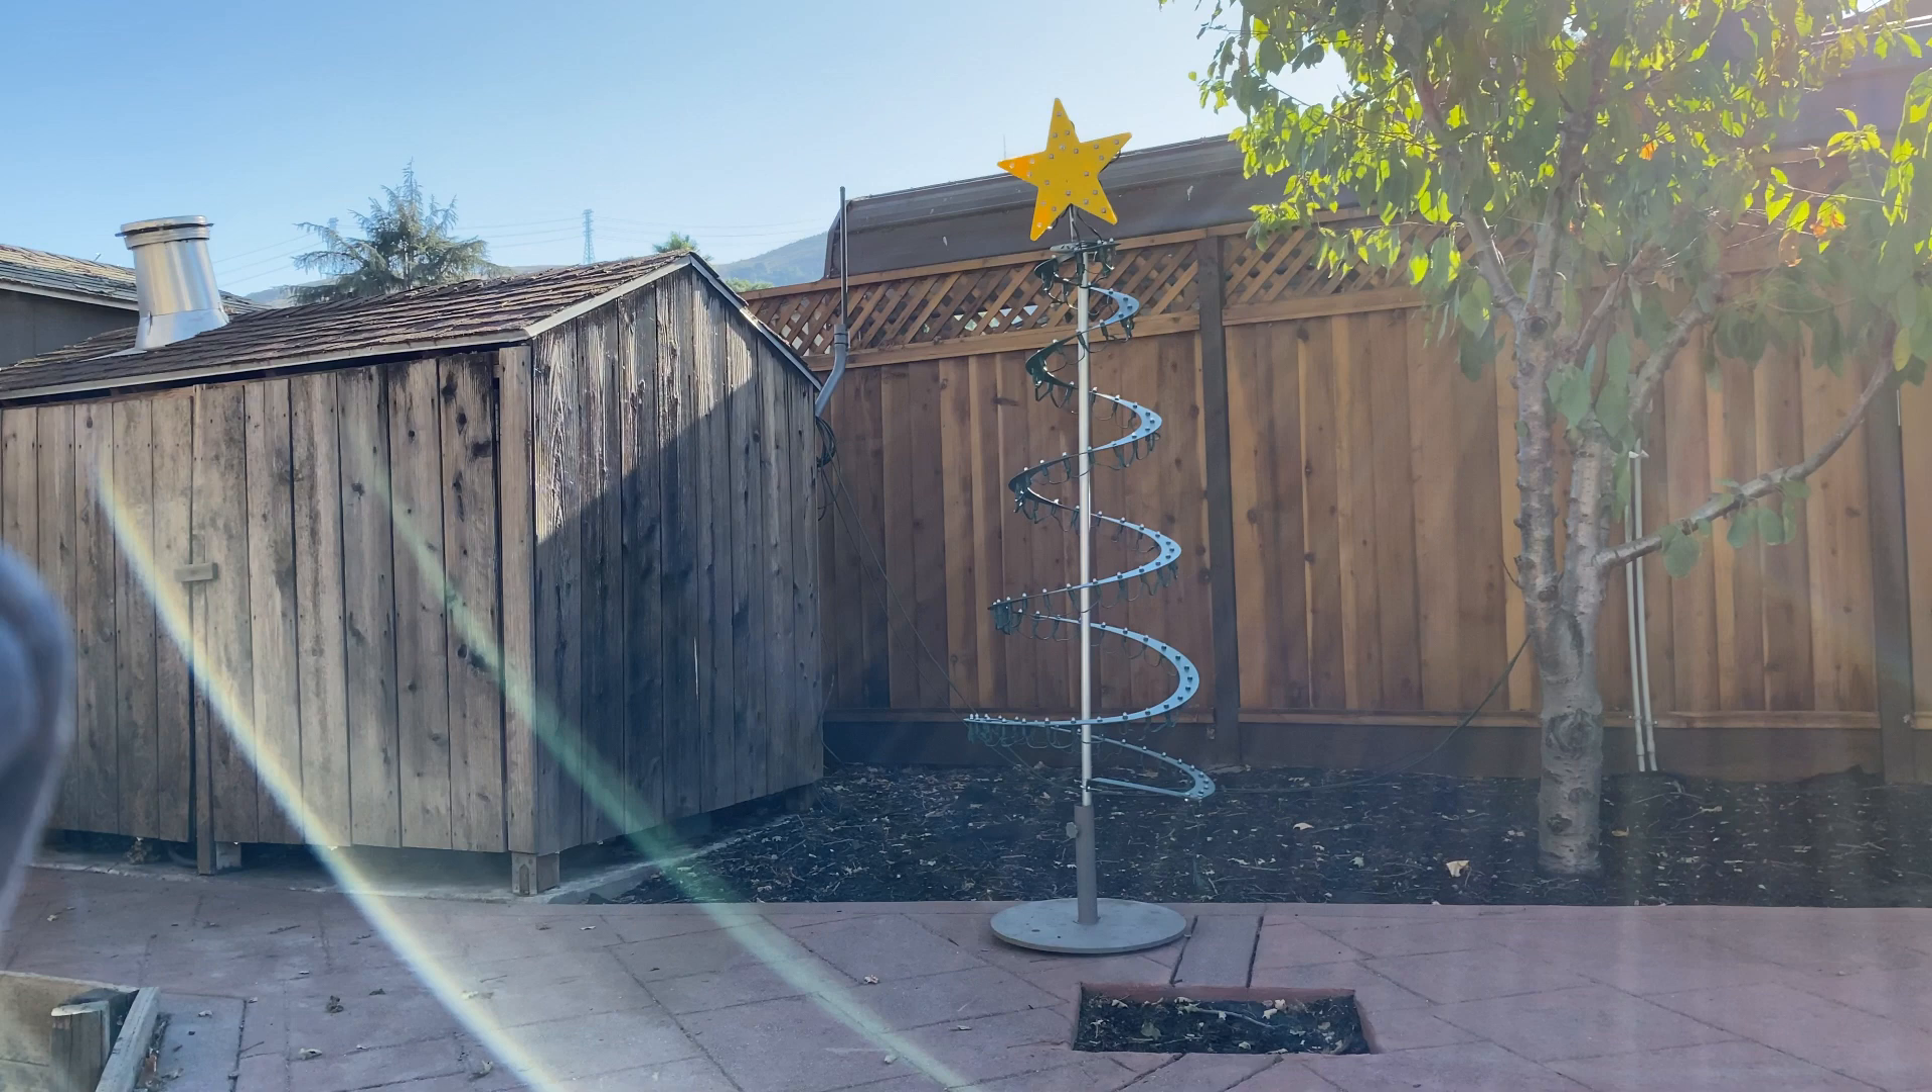There's the assembled tree in its most uh basic unlit way.